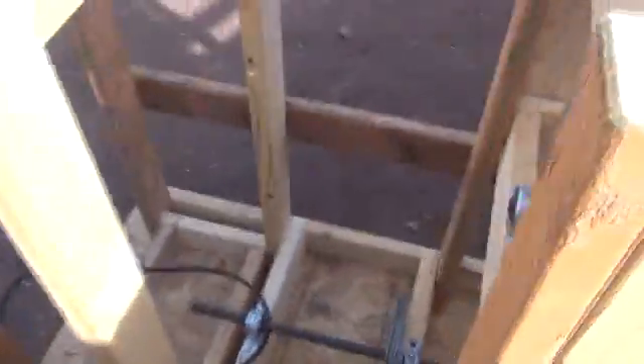We don't have much left to do to the drivetrain other than to box it all in and cover a portion of this with a dielectric material.